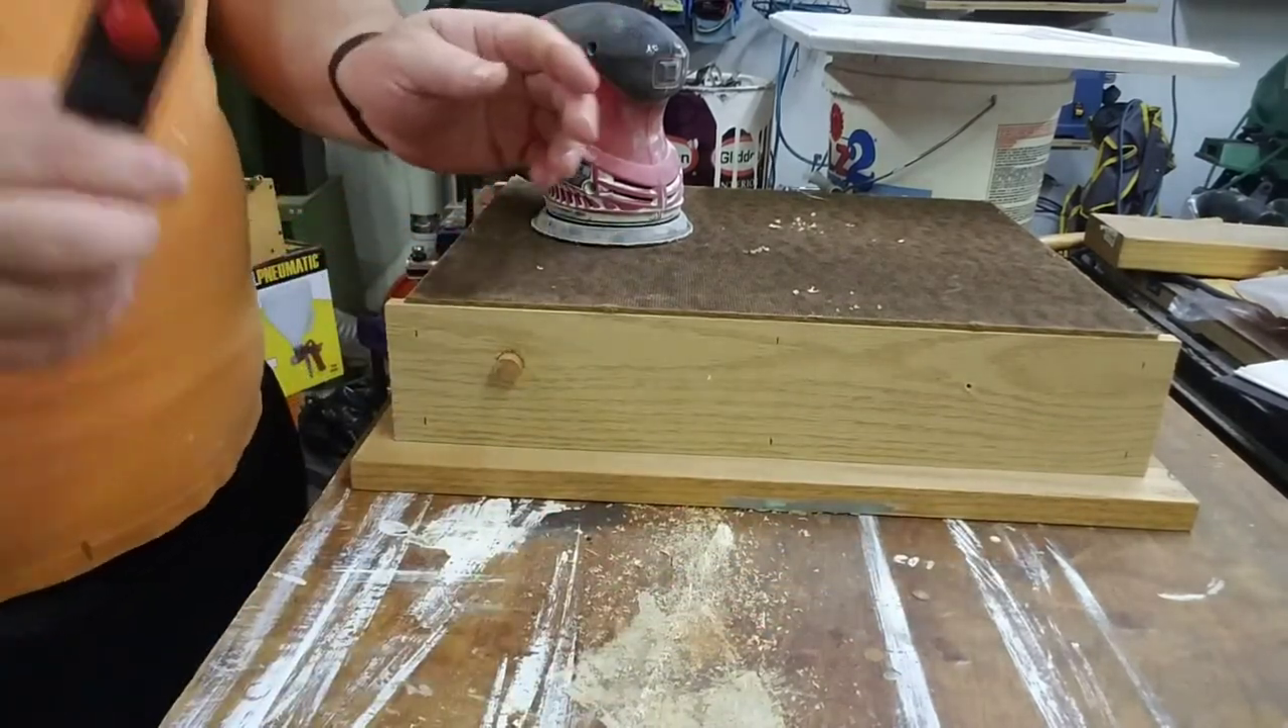The plug's in it's dry but you can see it's definitely proud of the surface.